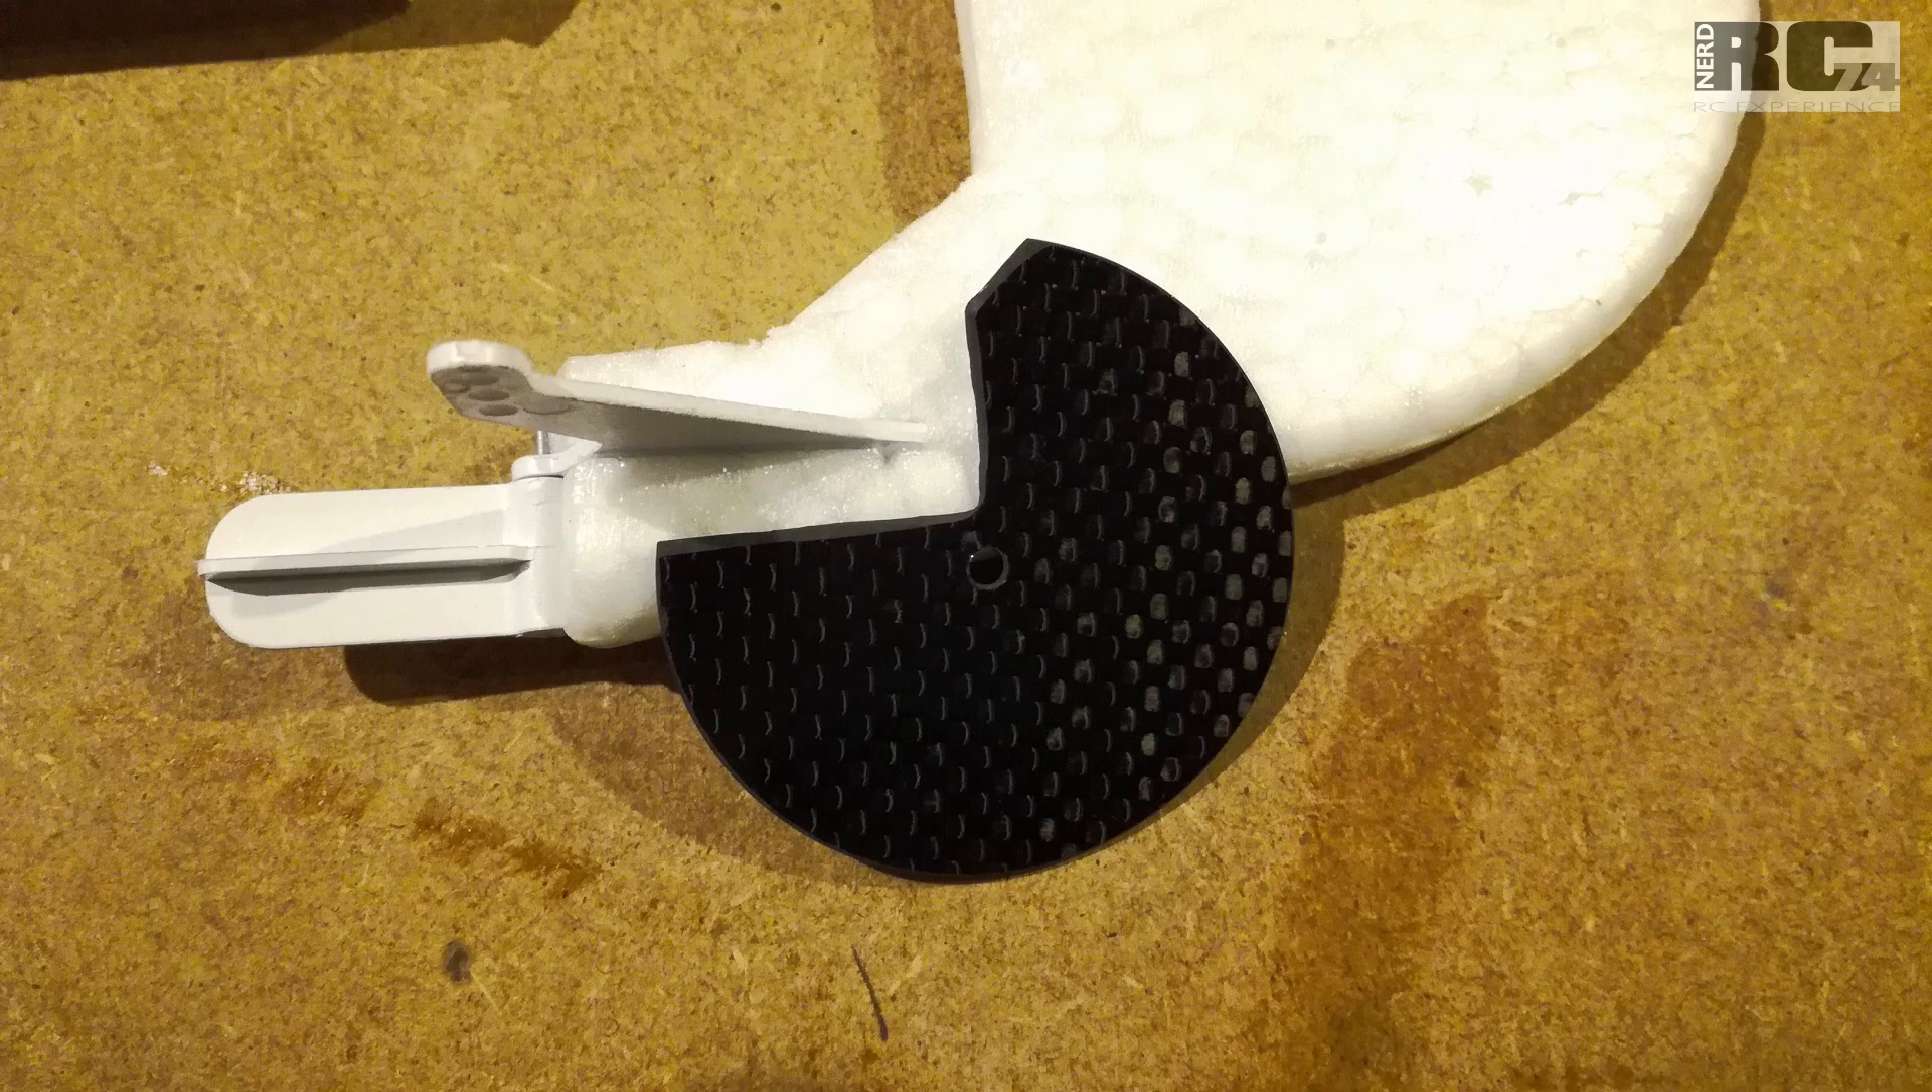In this case it's not really a wheel it's just a carbon plate one millimeter carbon plate. I just cut it out to make it fit inside the rudder on the lower side and this is a pretty rigid solution.